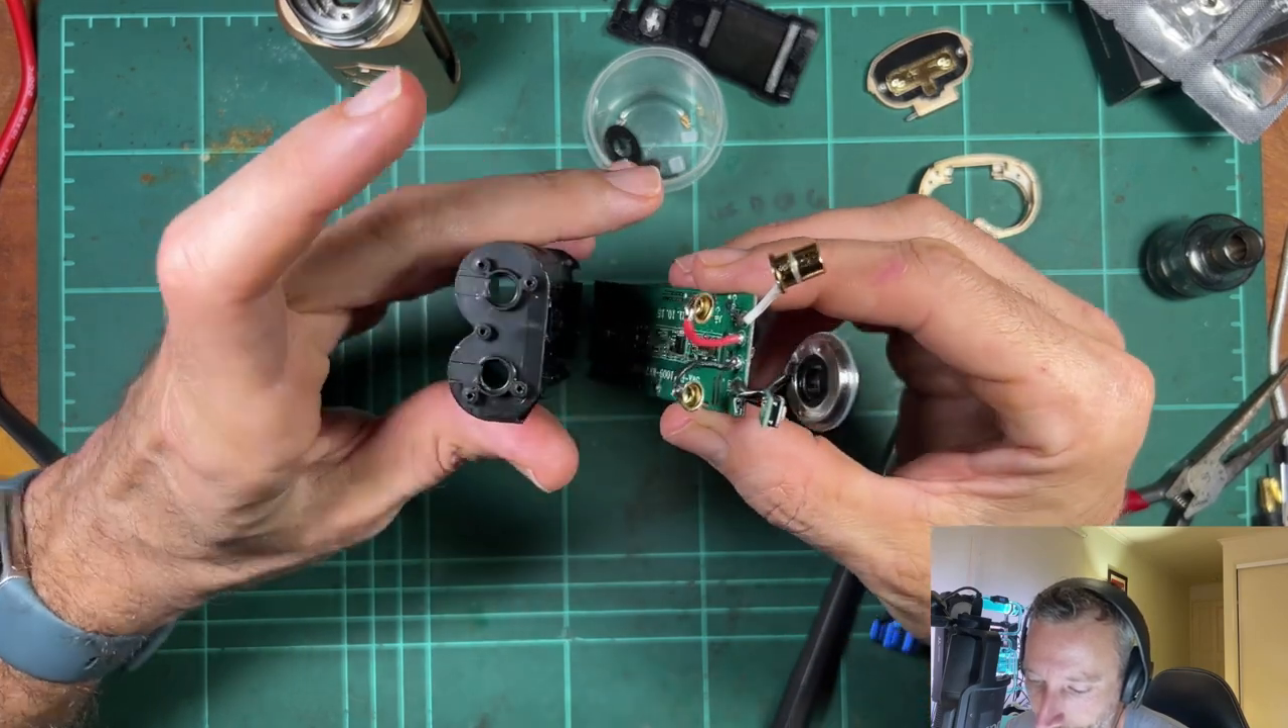There's the whole mod finally apart.